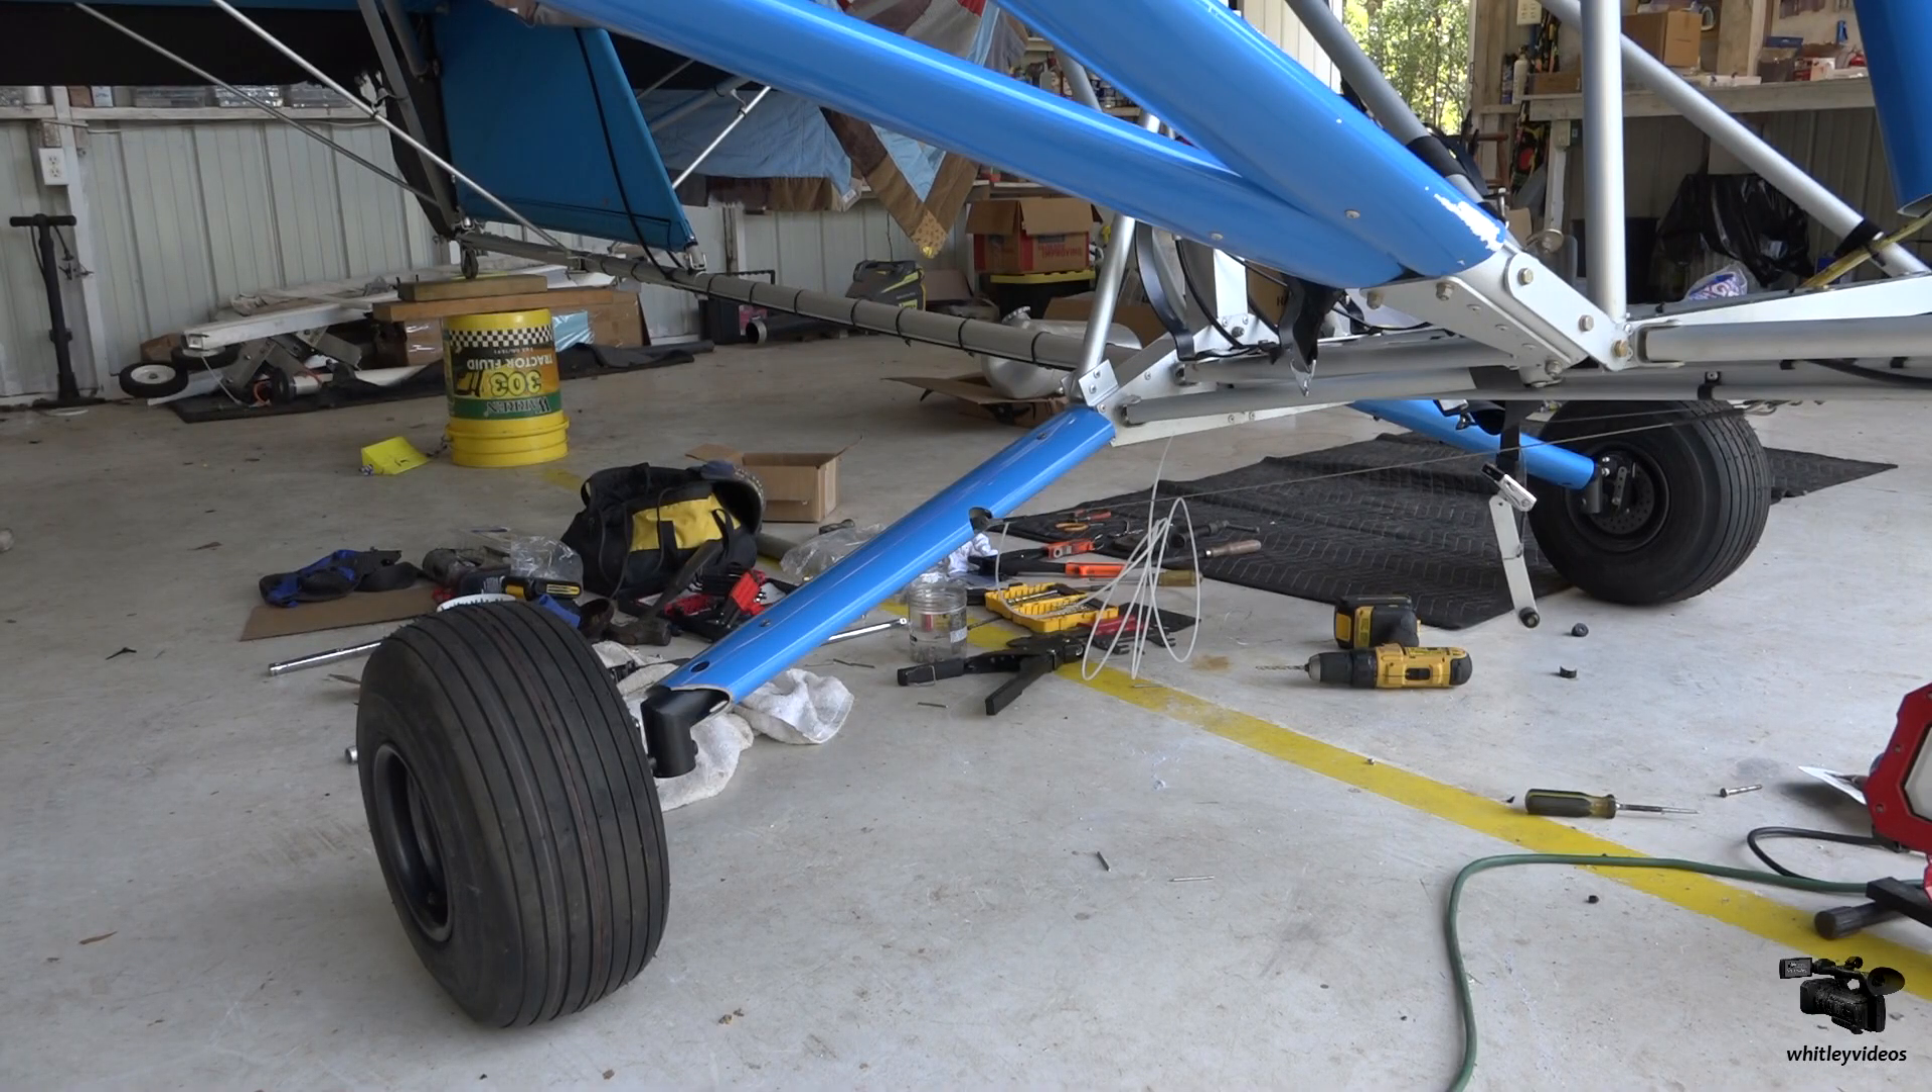Okay, here's the new main gear finally got the thing all put together and now sitting on its own so first touchdown of the main gear here.